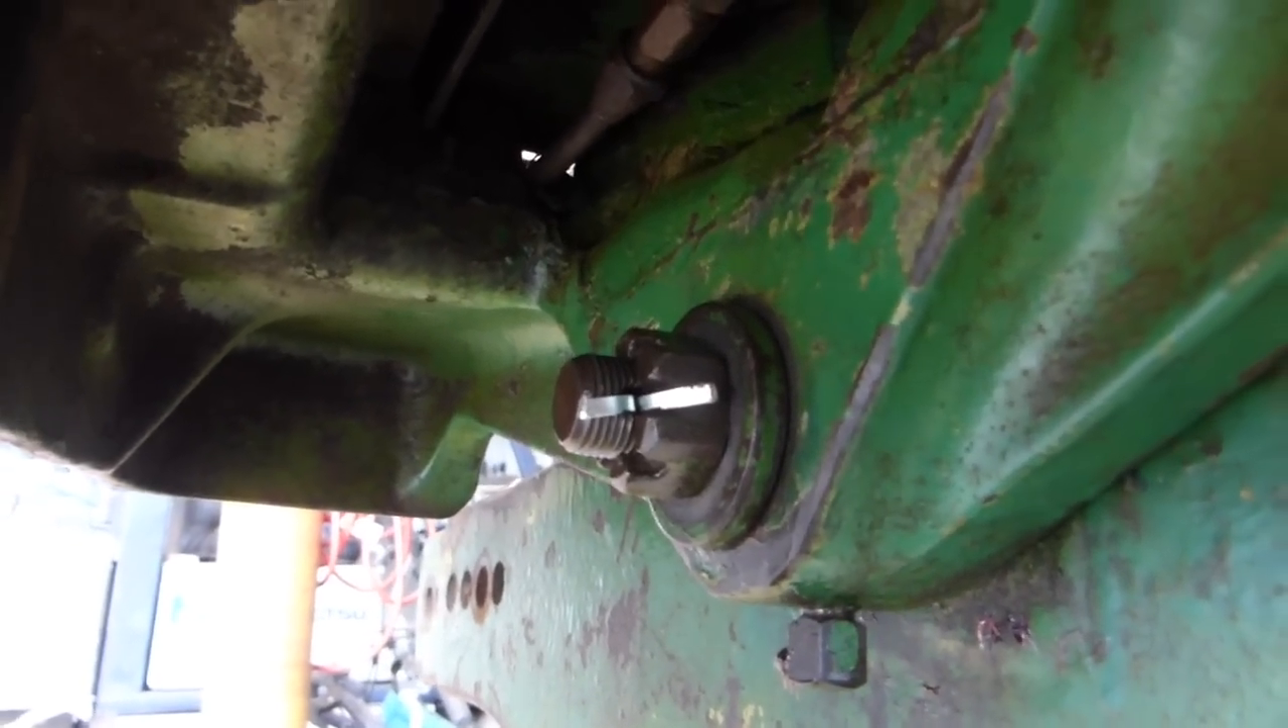There we have the bolt in.